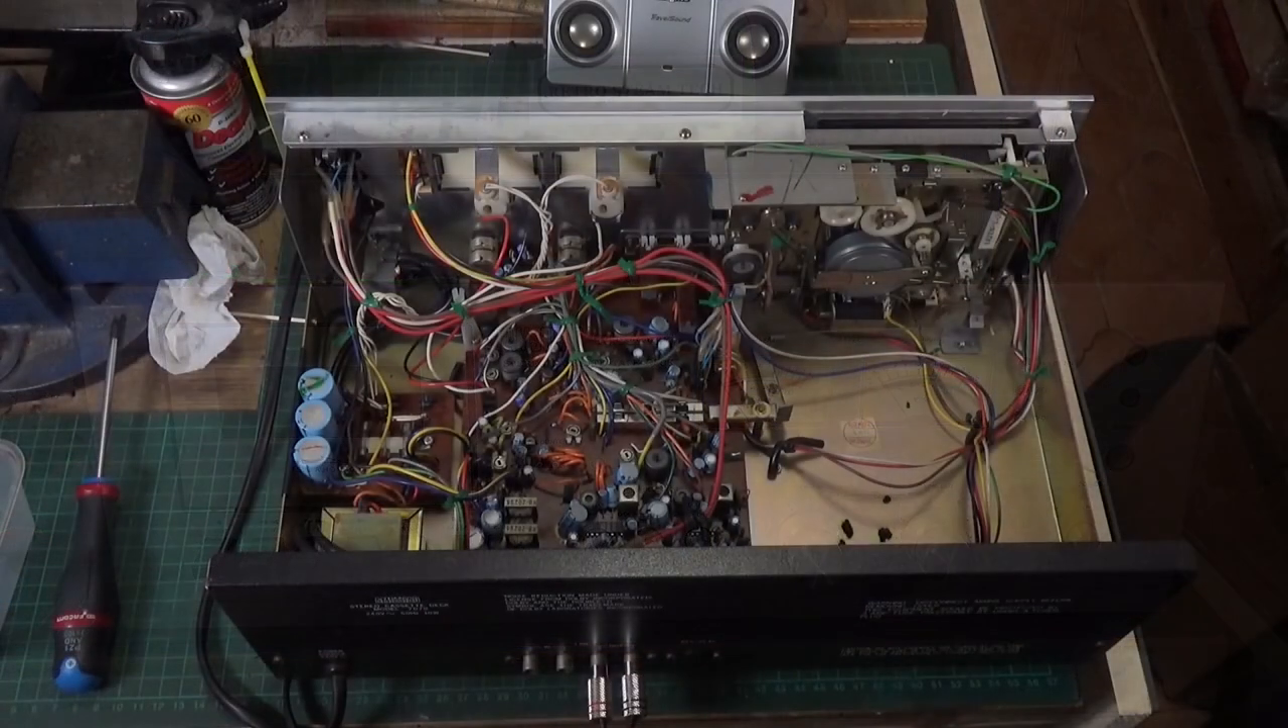But now I've got the cover off we can have a look inside.